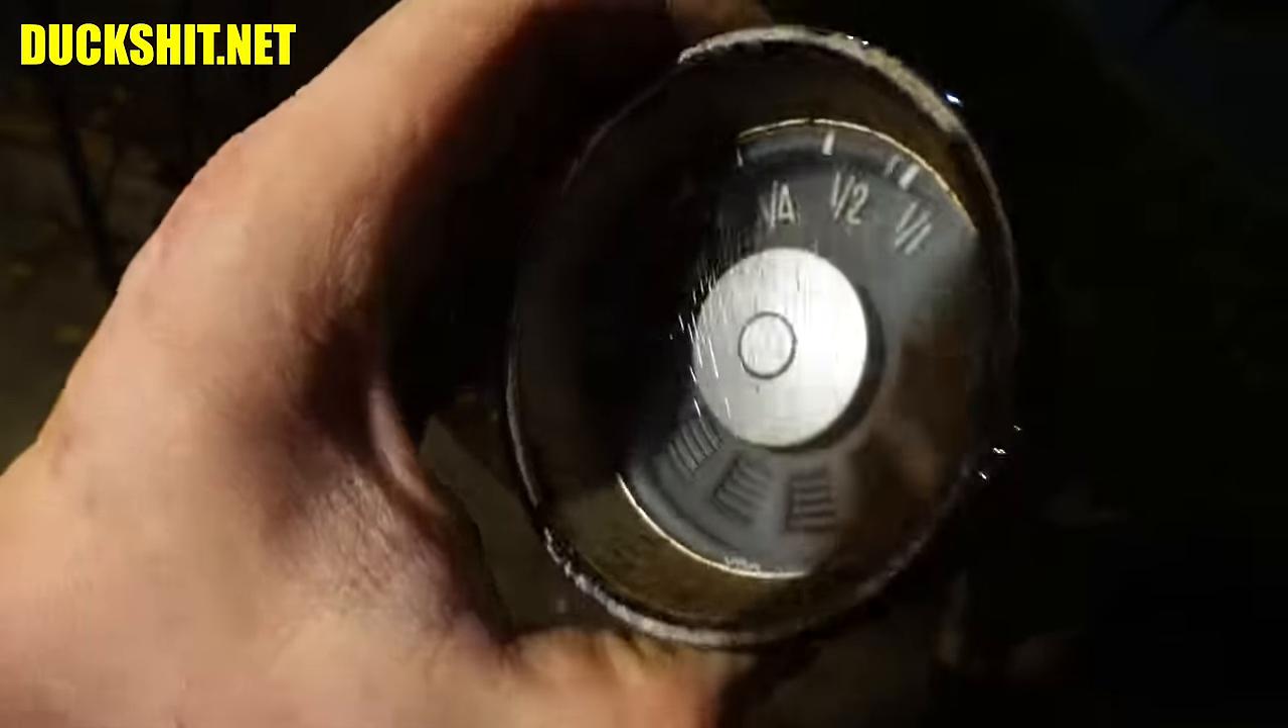Gauge is back together.